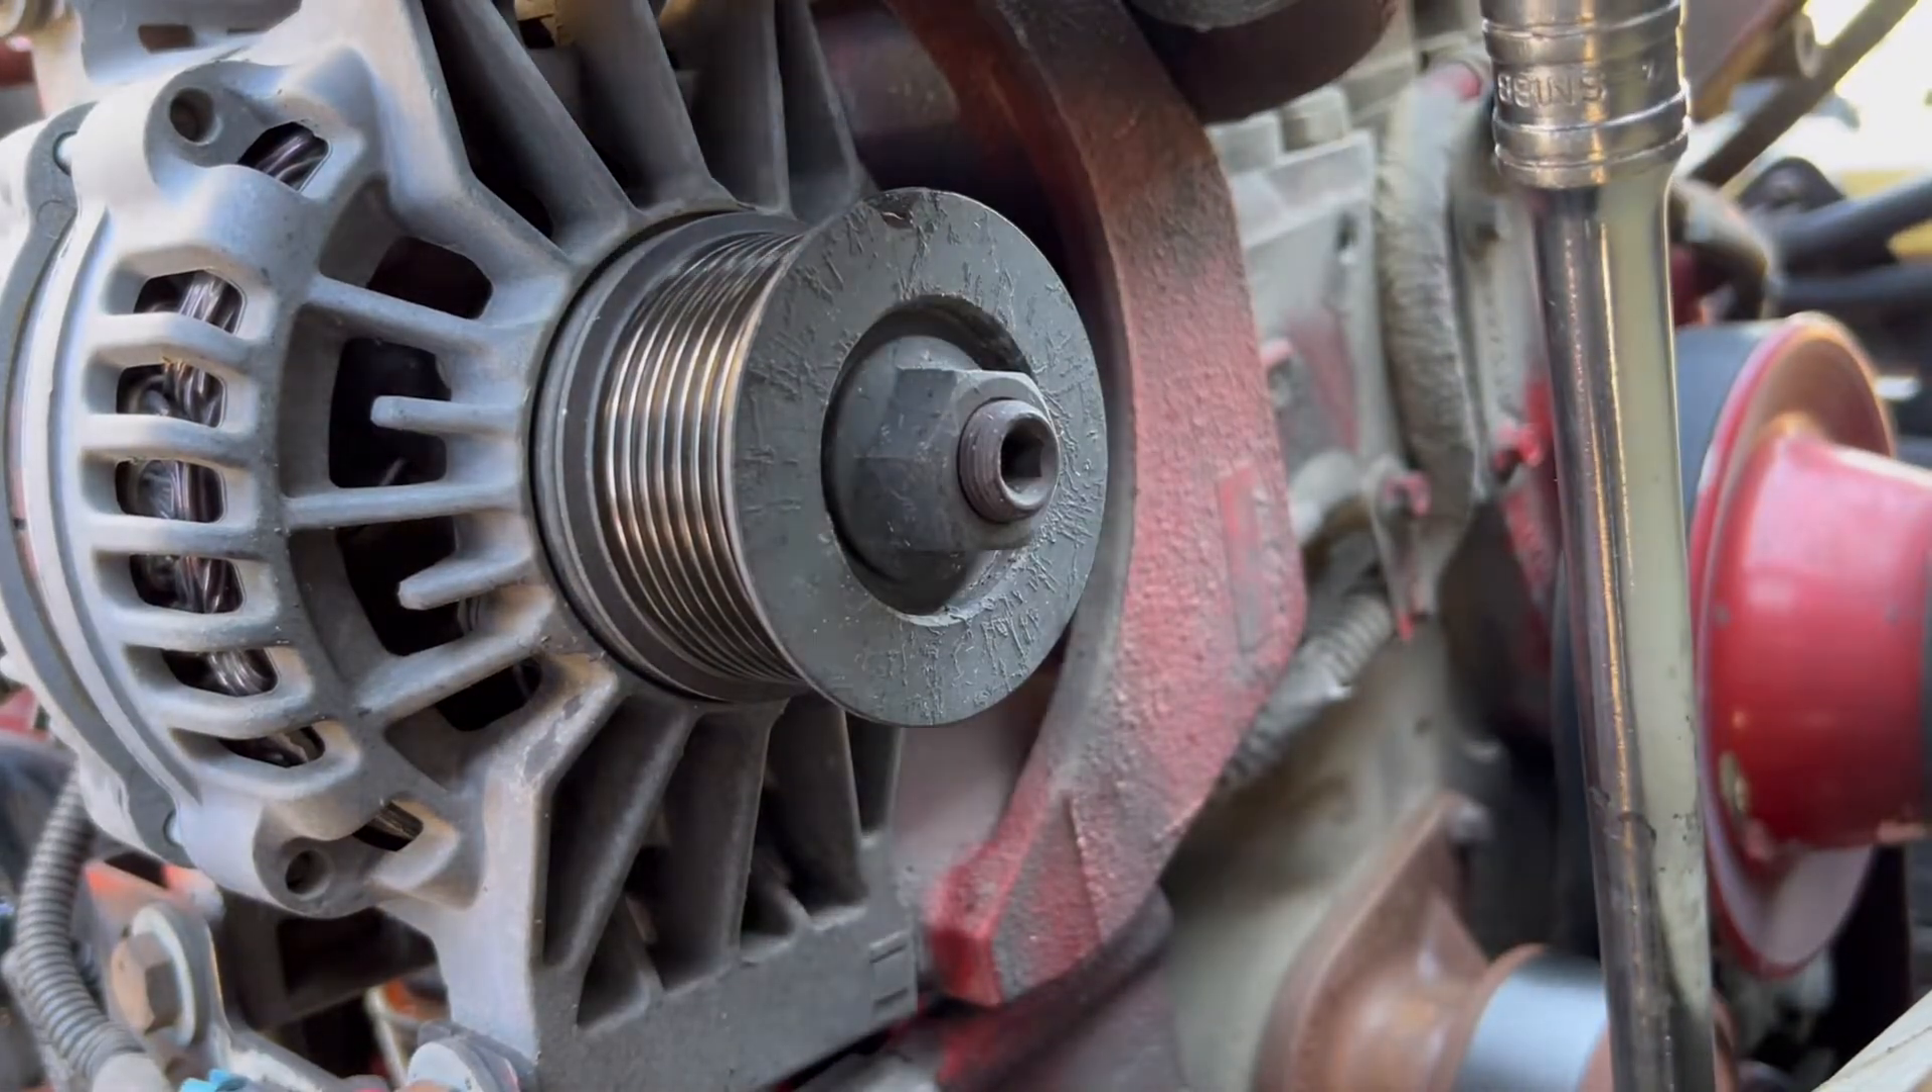Okay so we got the belt off.